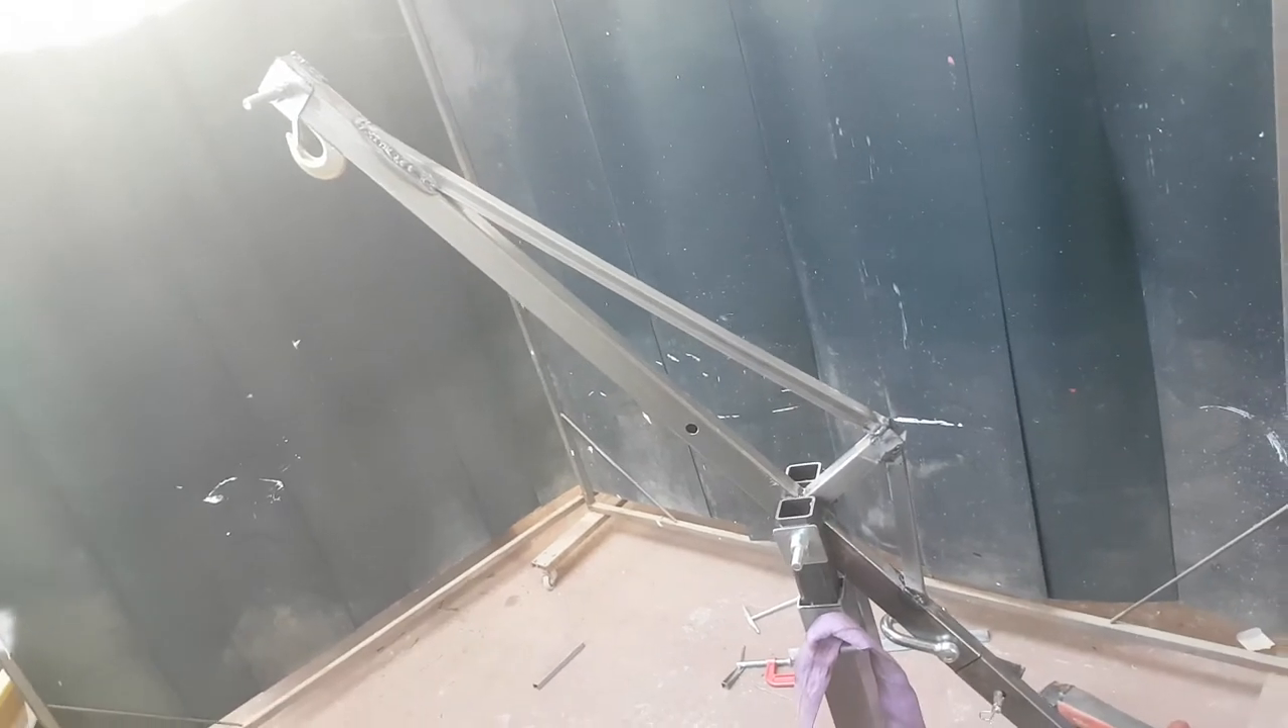I've also added a triangular section over the top here which has stiffened it up quite a bit.